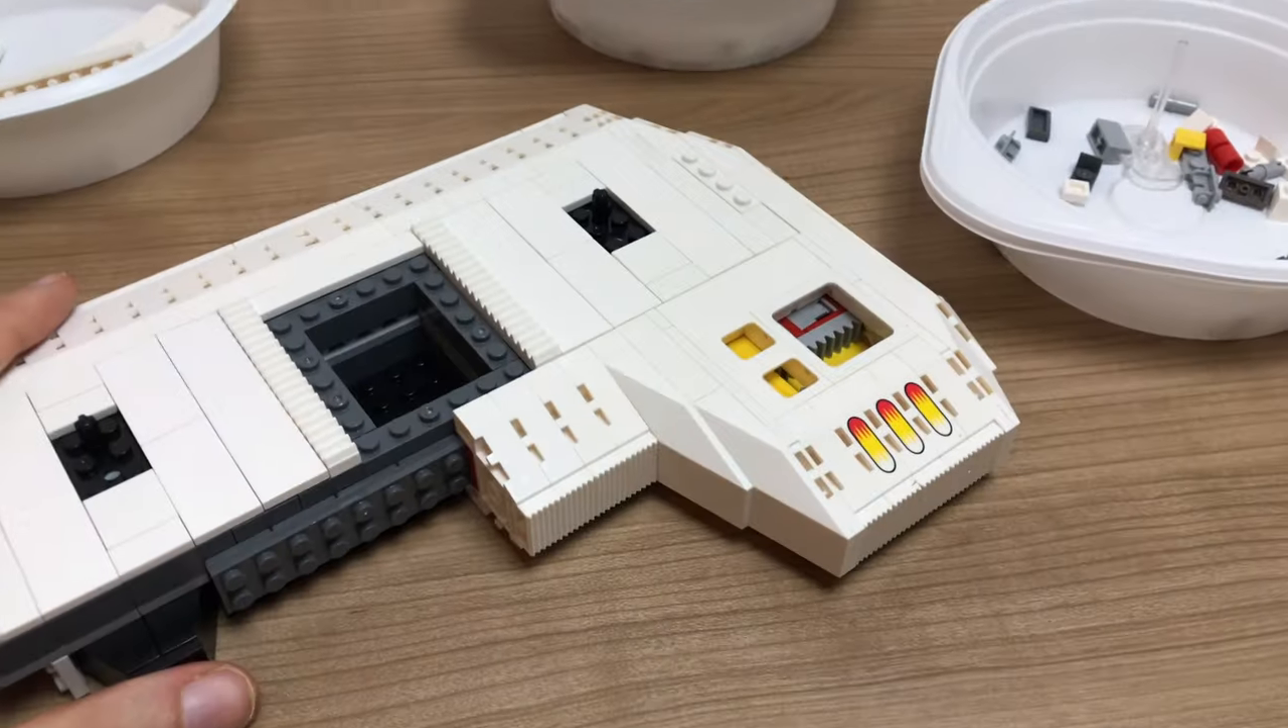Ihr seht, die bedruckten Teile sind angebracht worden.